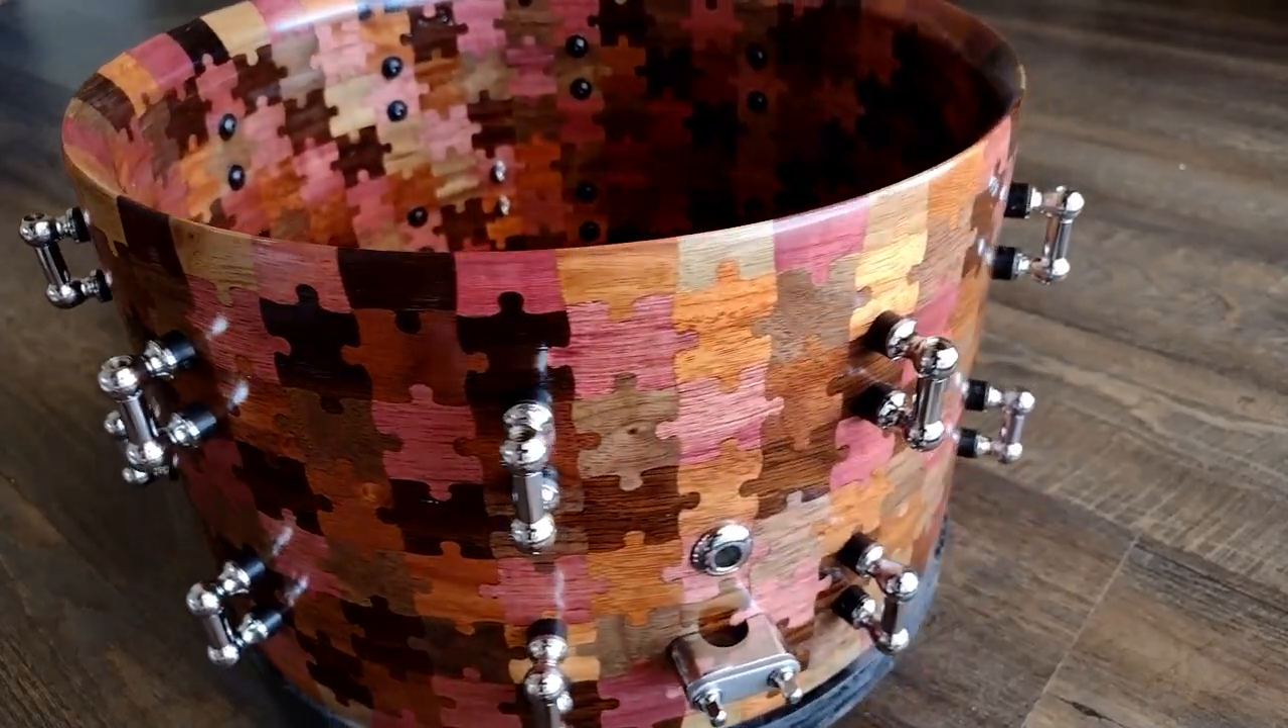Here is a beauty shot of the drum. It's basically finished. All you do now is add the heads.